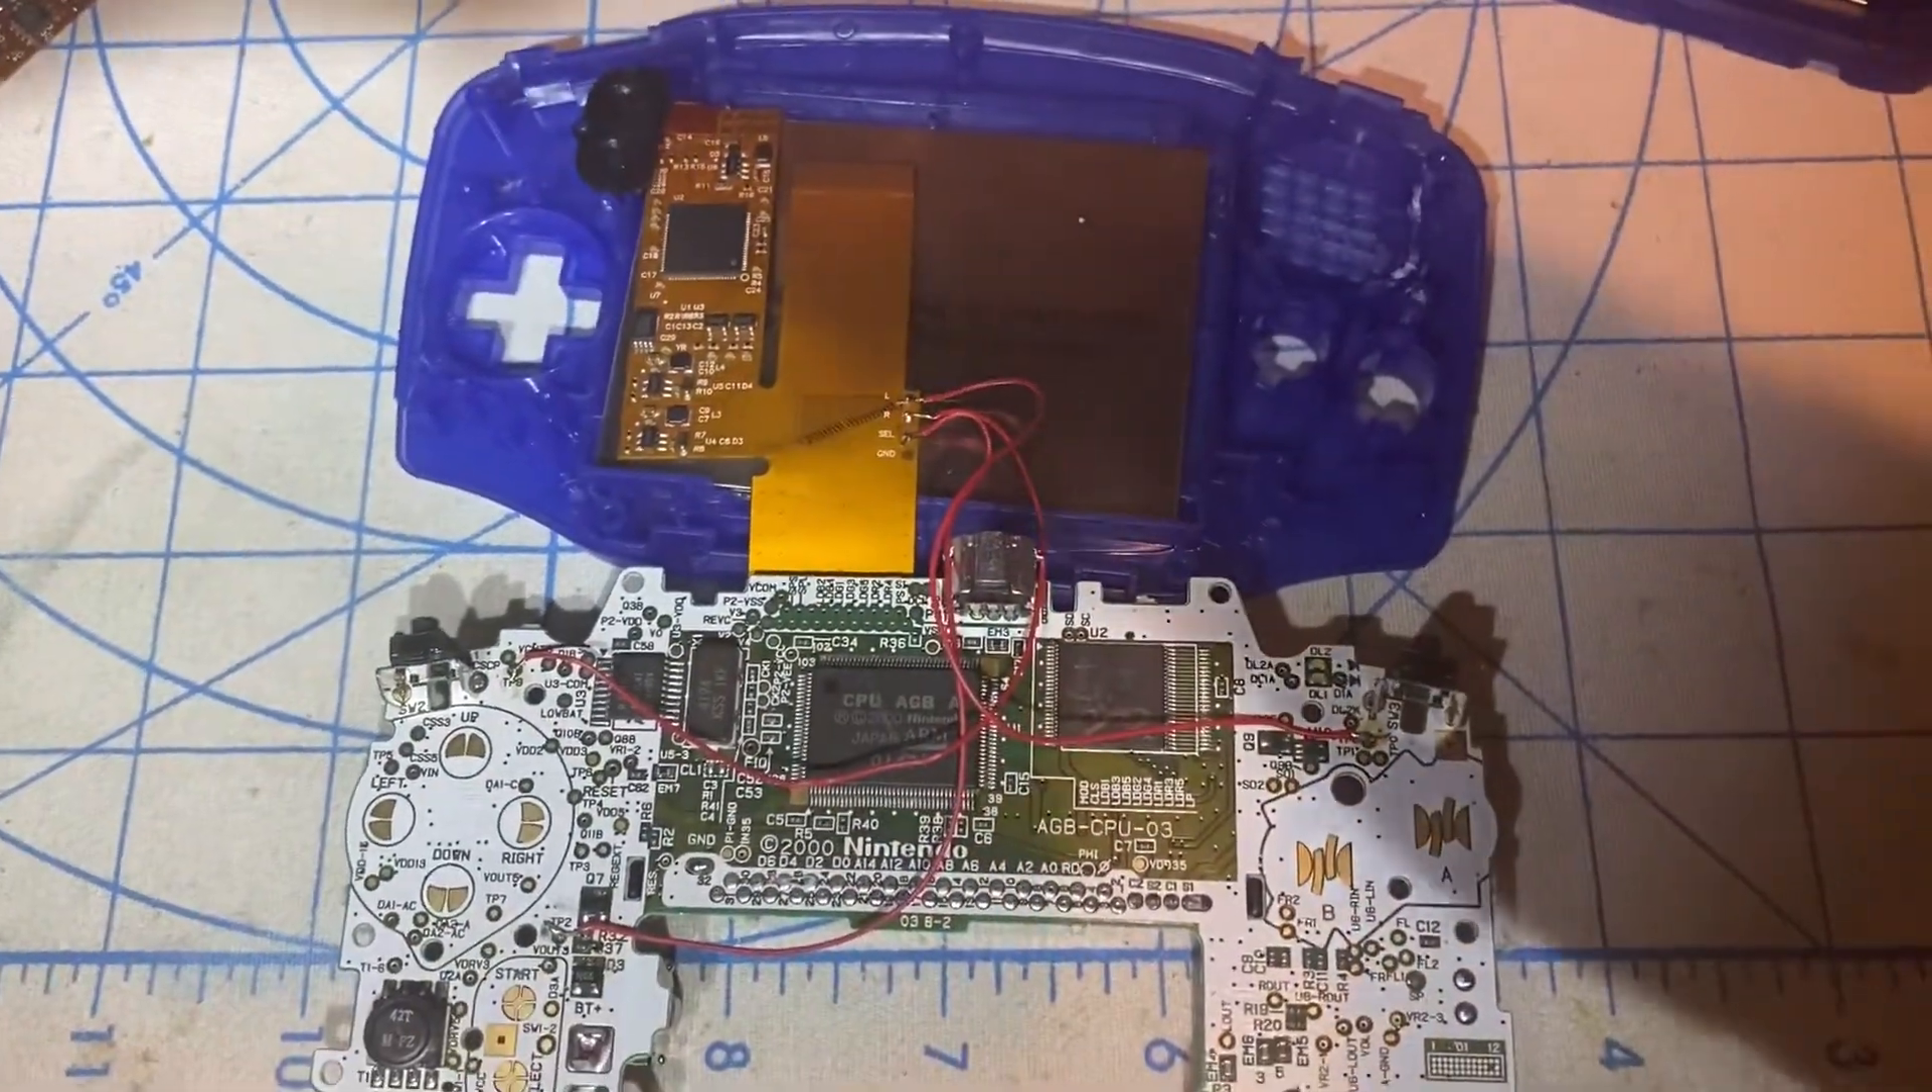I soldered the wires from these points on the Game Boy Advance to this unbranded IPS LCD V2 ribbon.